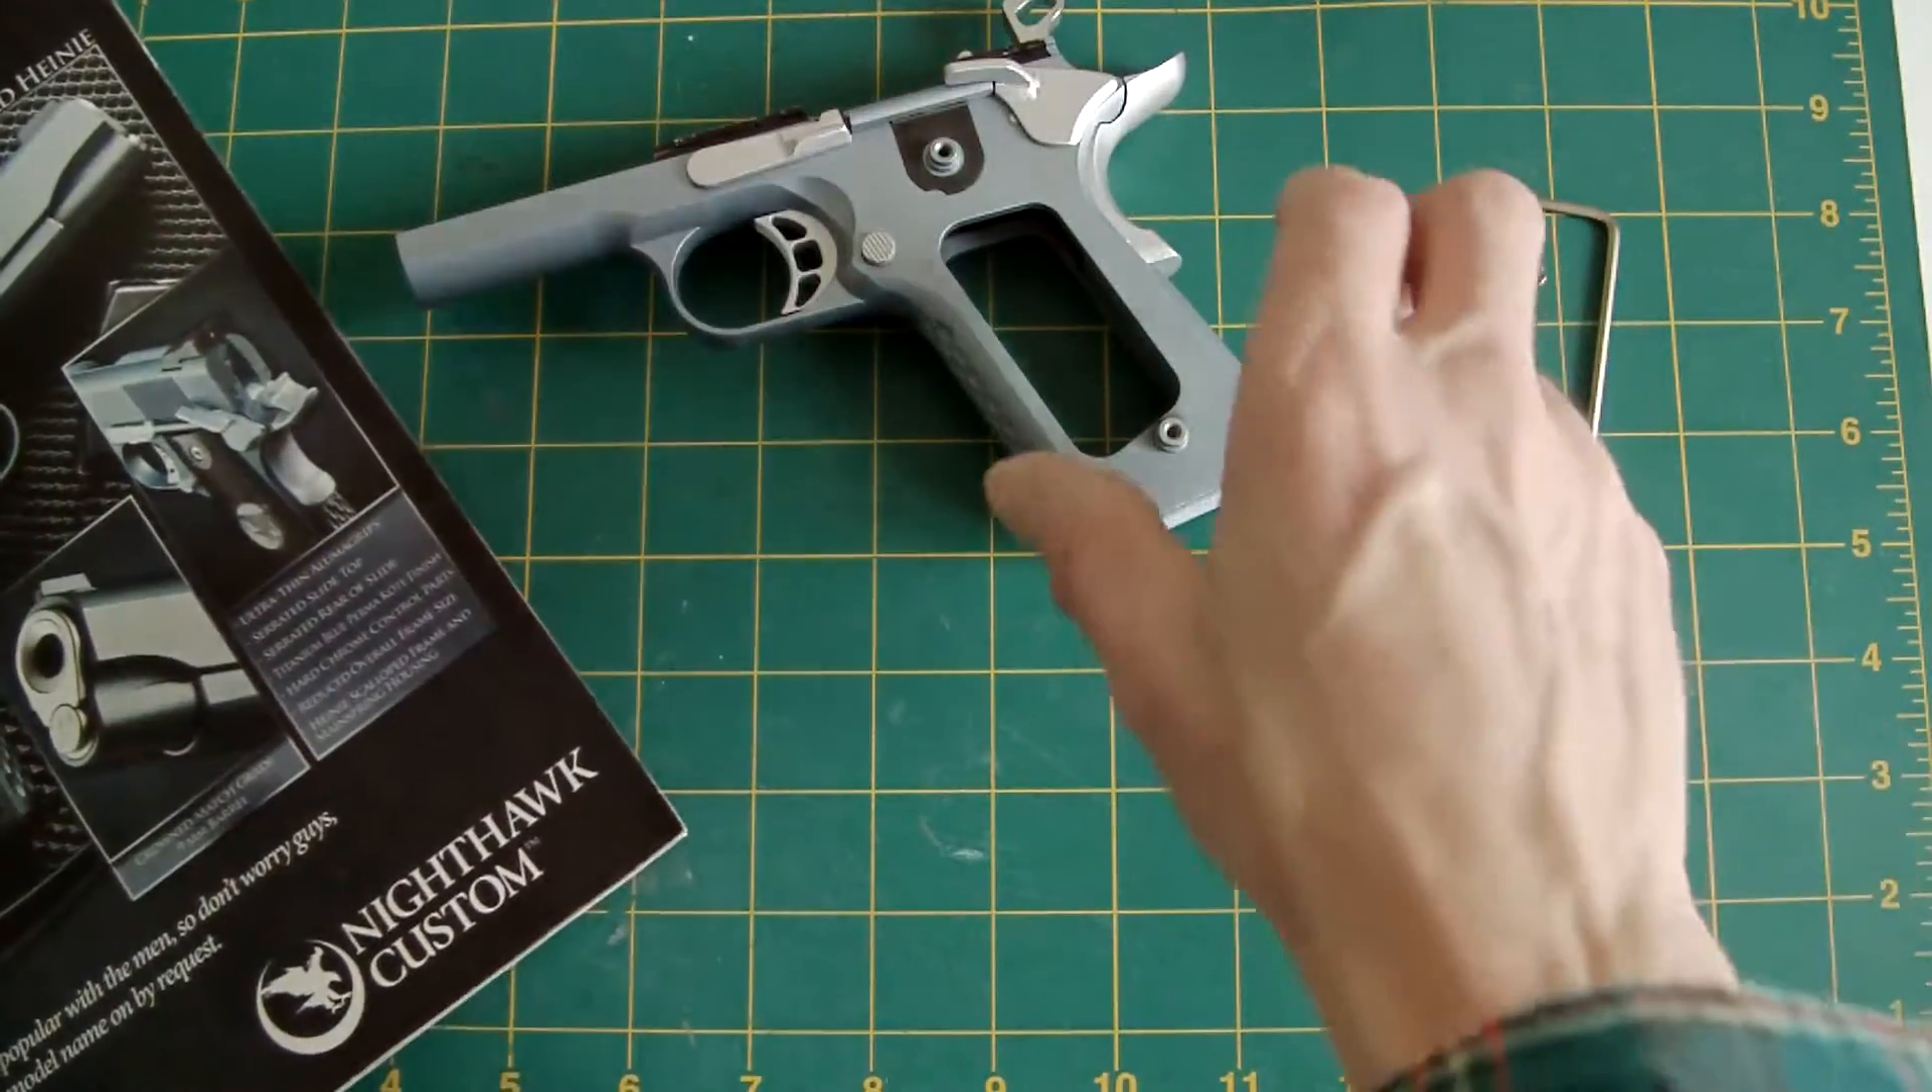It's now the assembly side and the frame is now assembled and this is it.